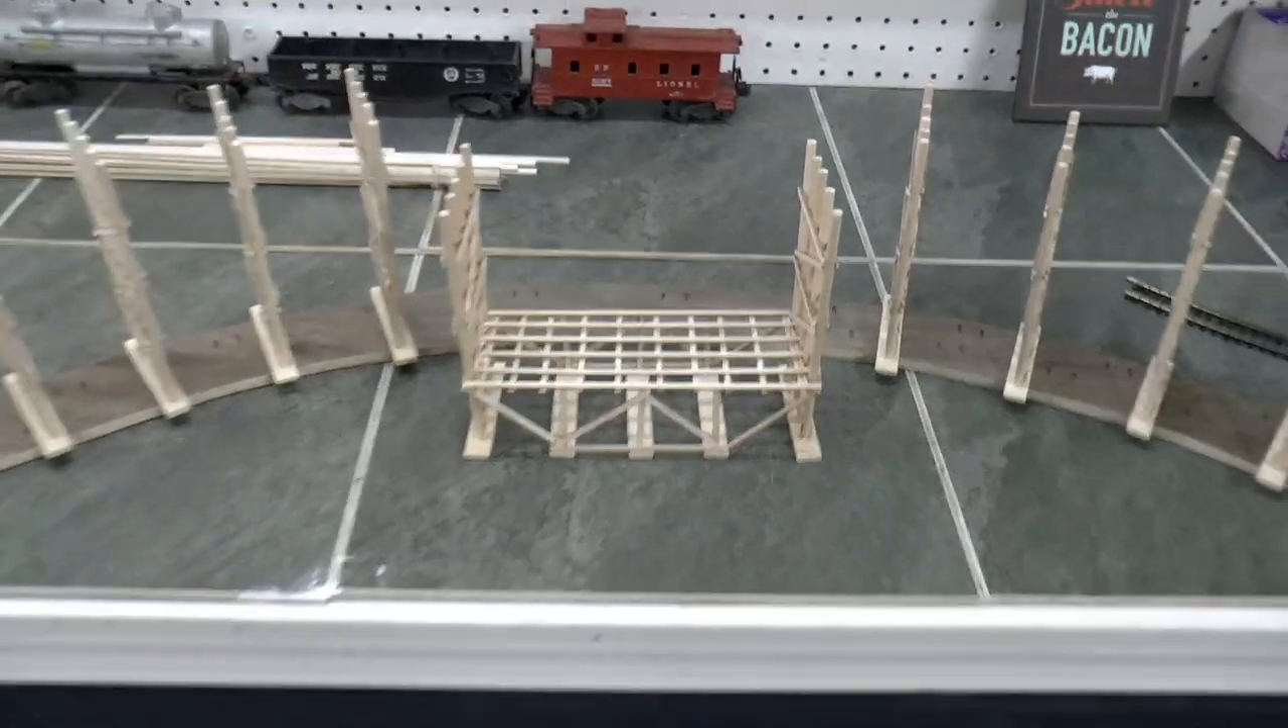And you see I did create the centerpiece here, the center support for the curve.